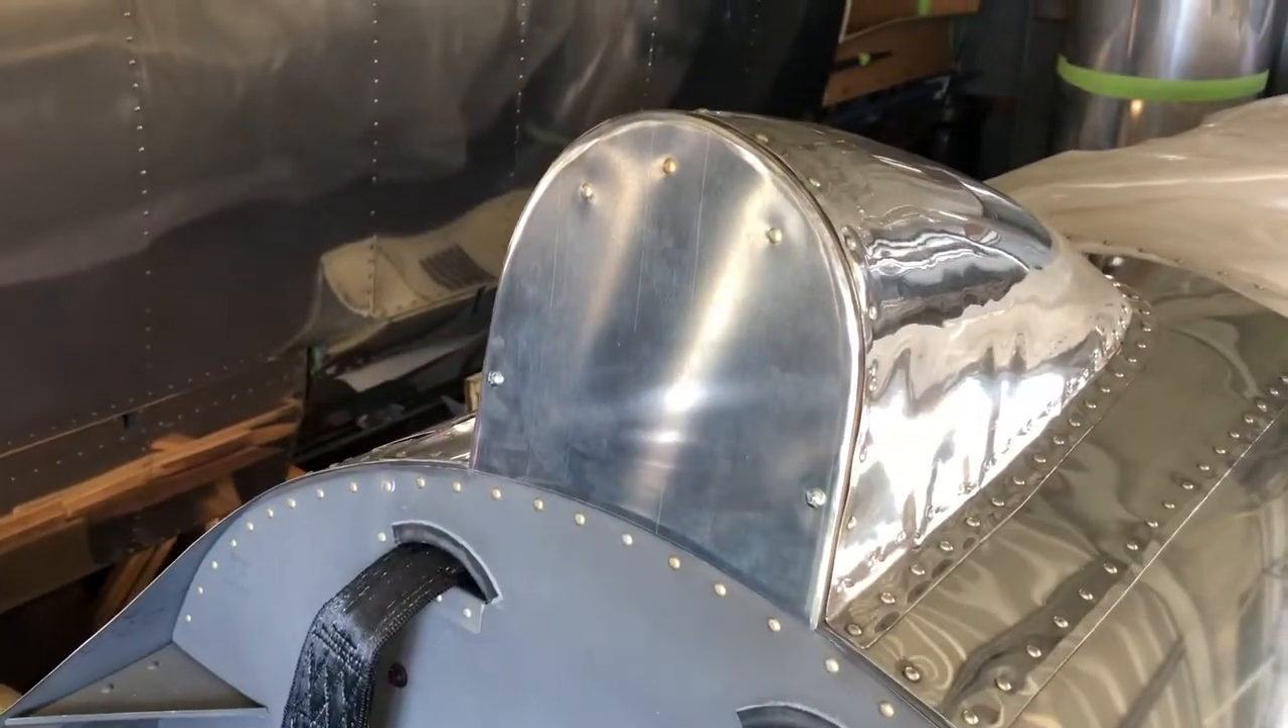So not too much done. I finally got around to finishing off the headrest there.